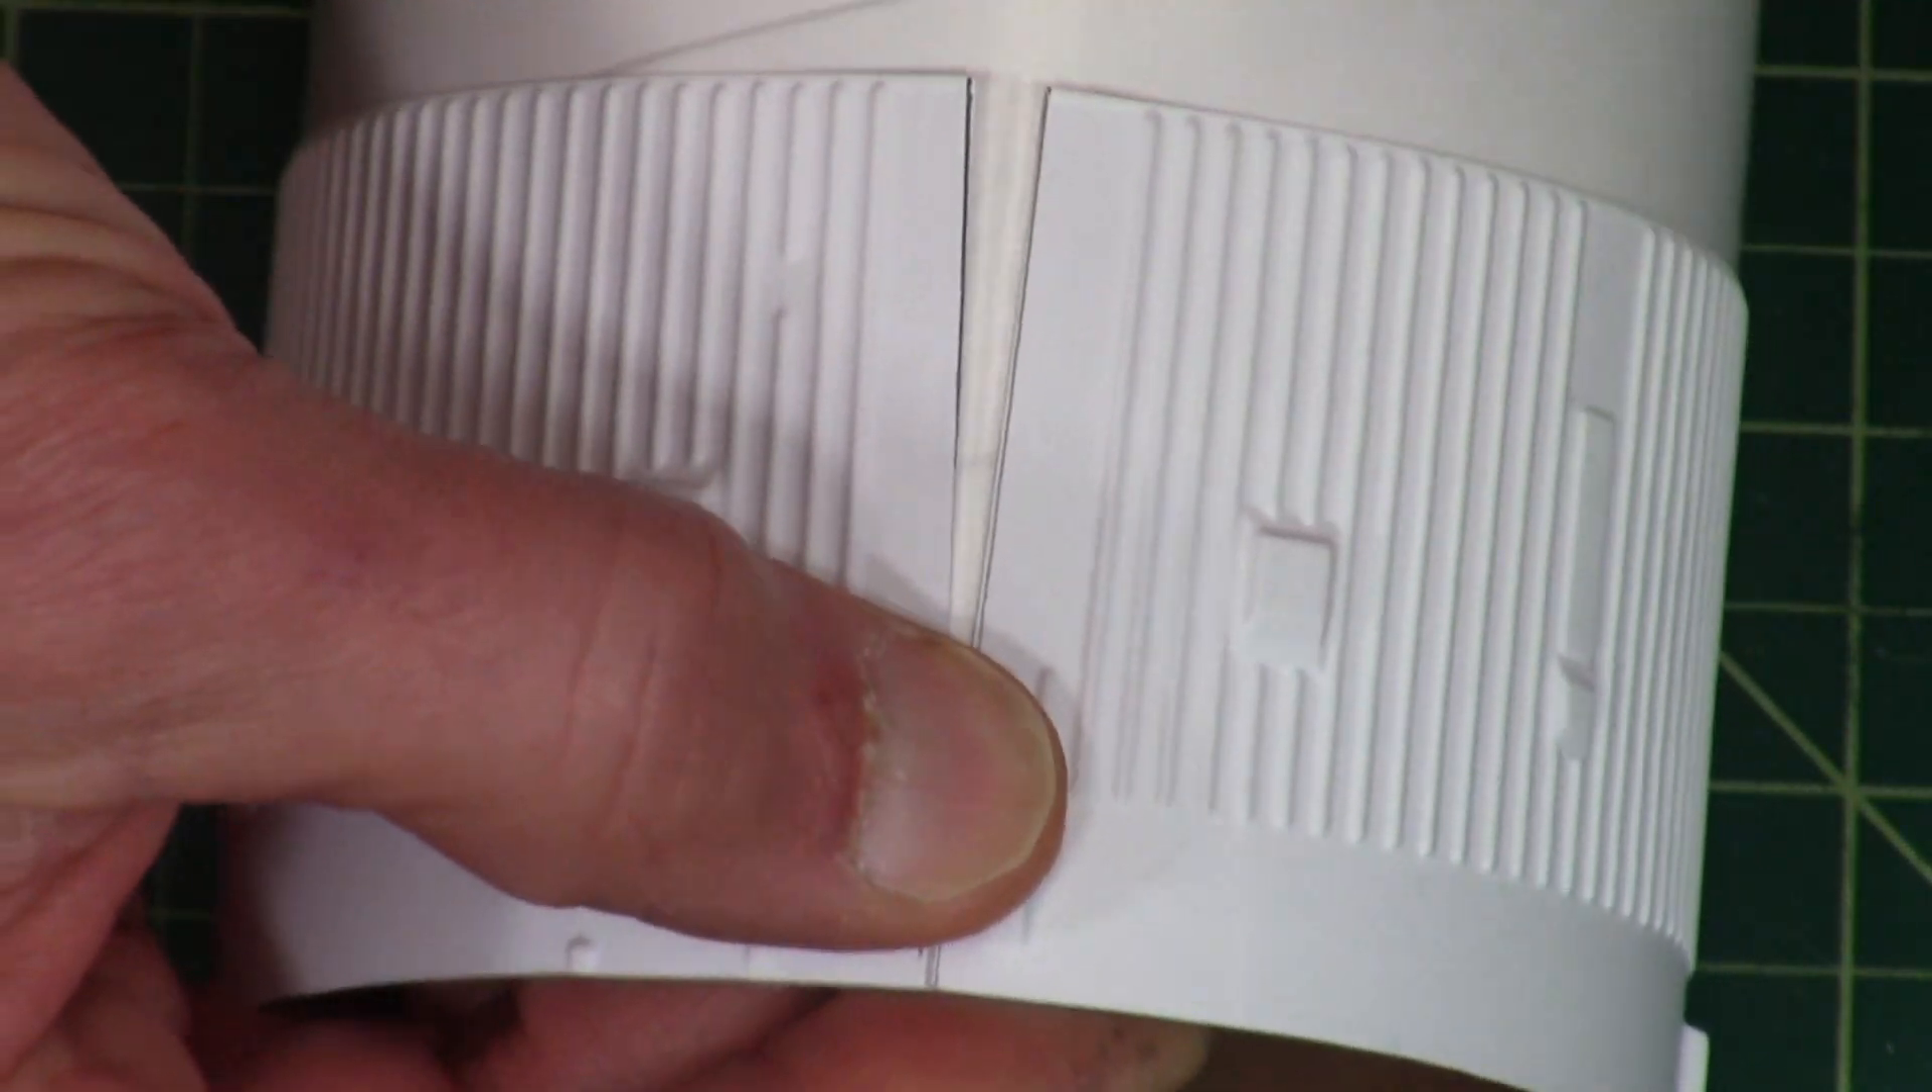I like that. All right. So I'm pretty good at the front, but I got a gap right here on the back.